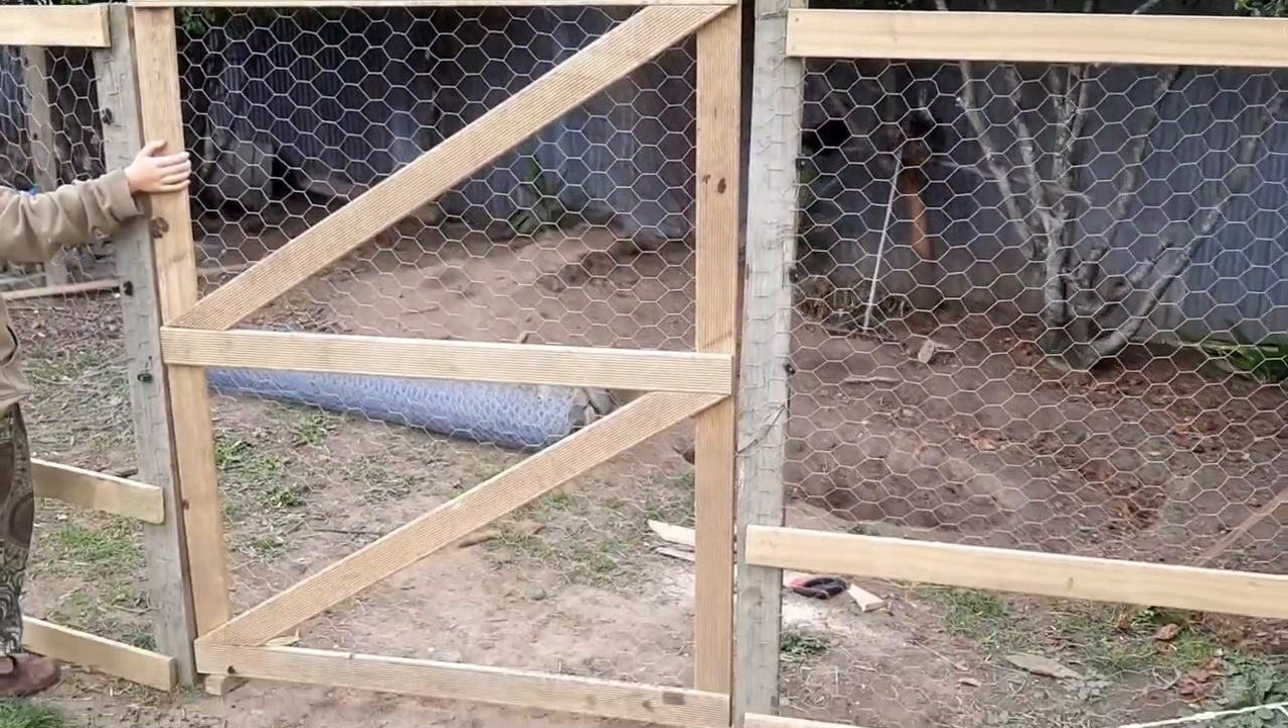So we have now built the gate took us a bit but it looks absolutely awesome now we've just got it raised up off the ground and now we're going to add some hinges to it.